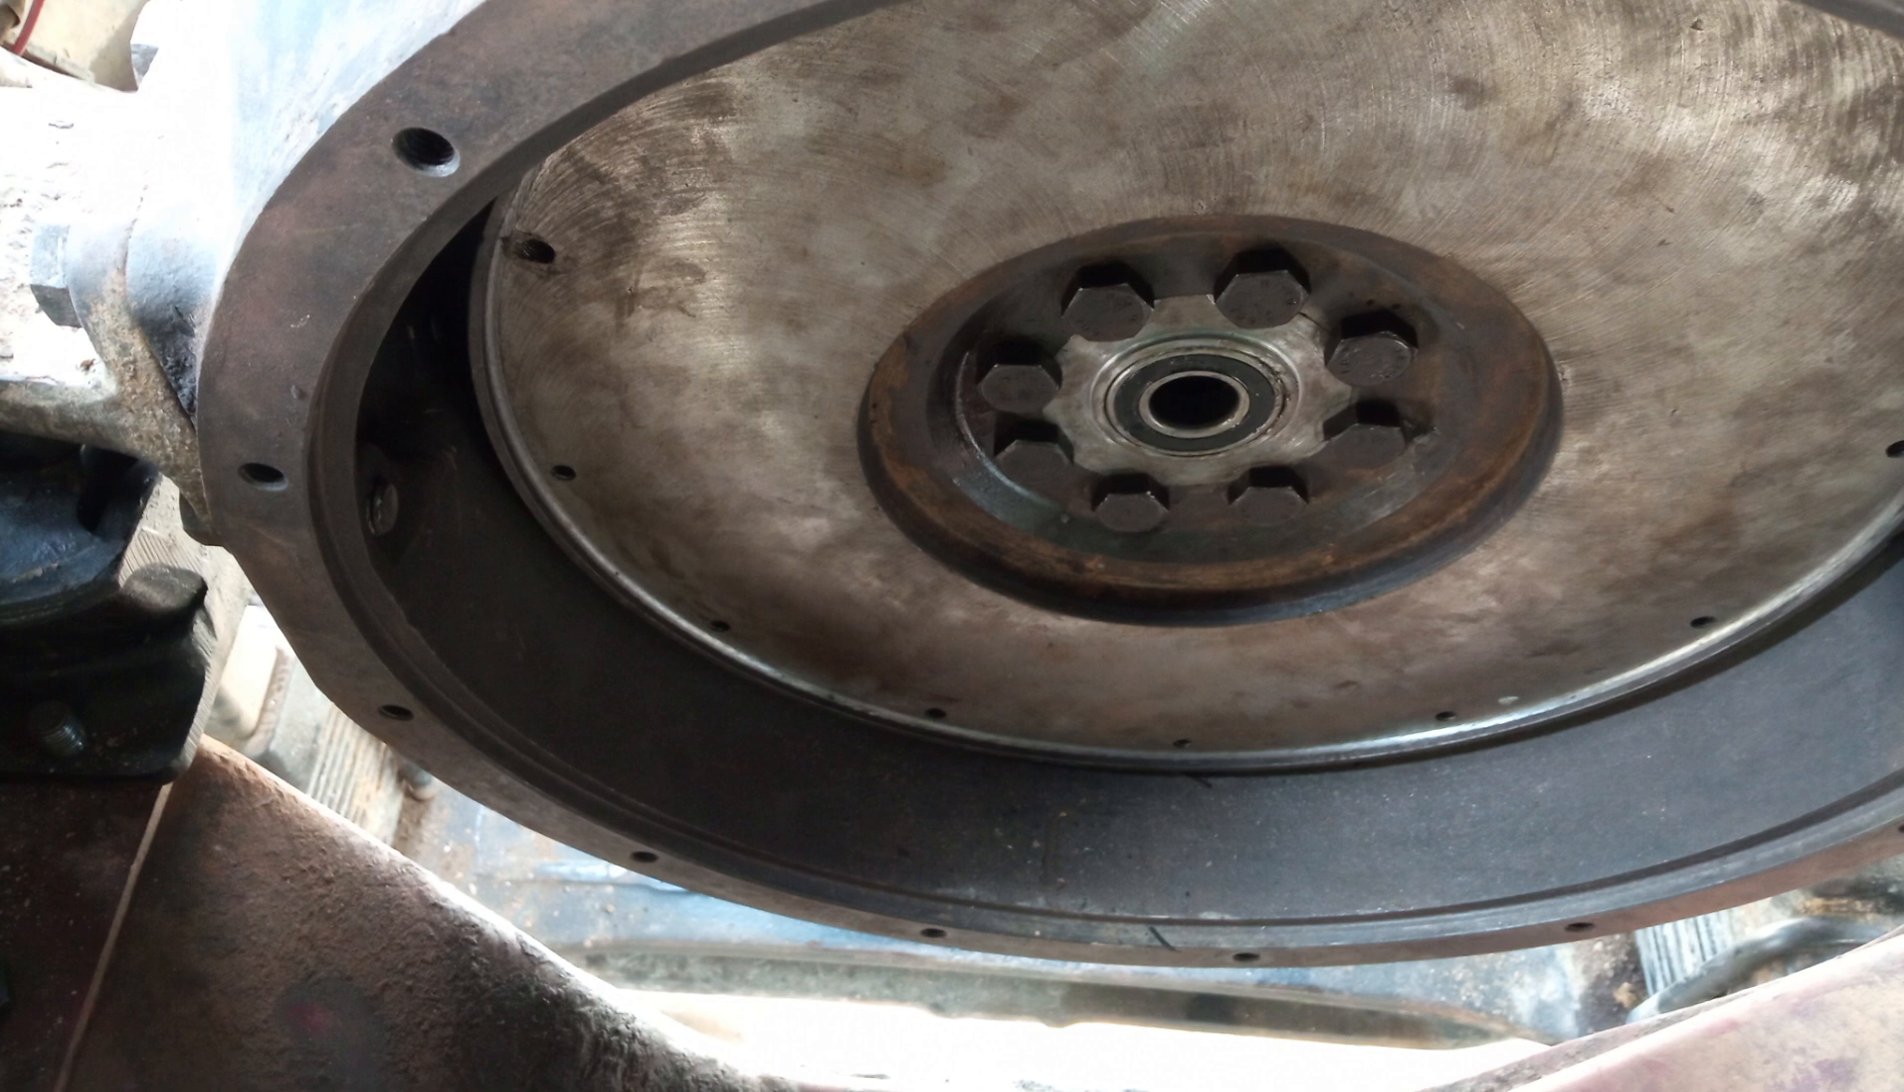Aí galera, já tava com o volante novo aí no lugar O rolamento já no volante.